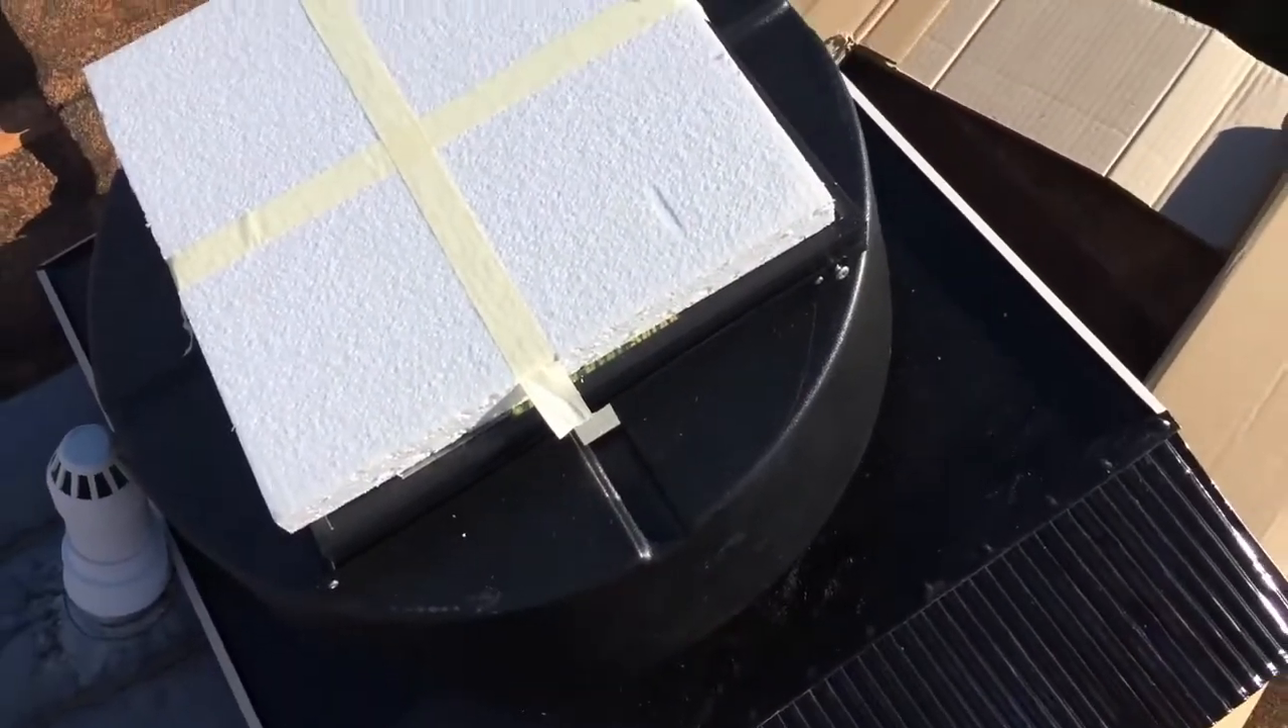I haven't taken the solar panel cover off yet so it doesn't start up the motor.